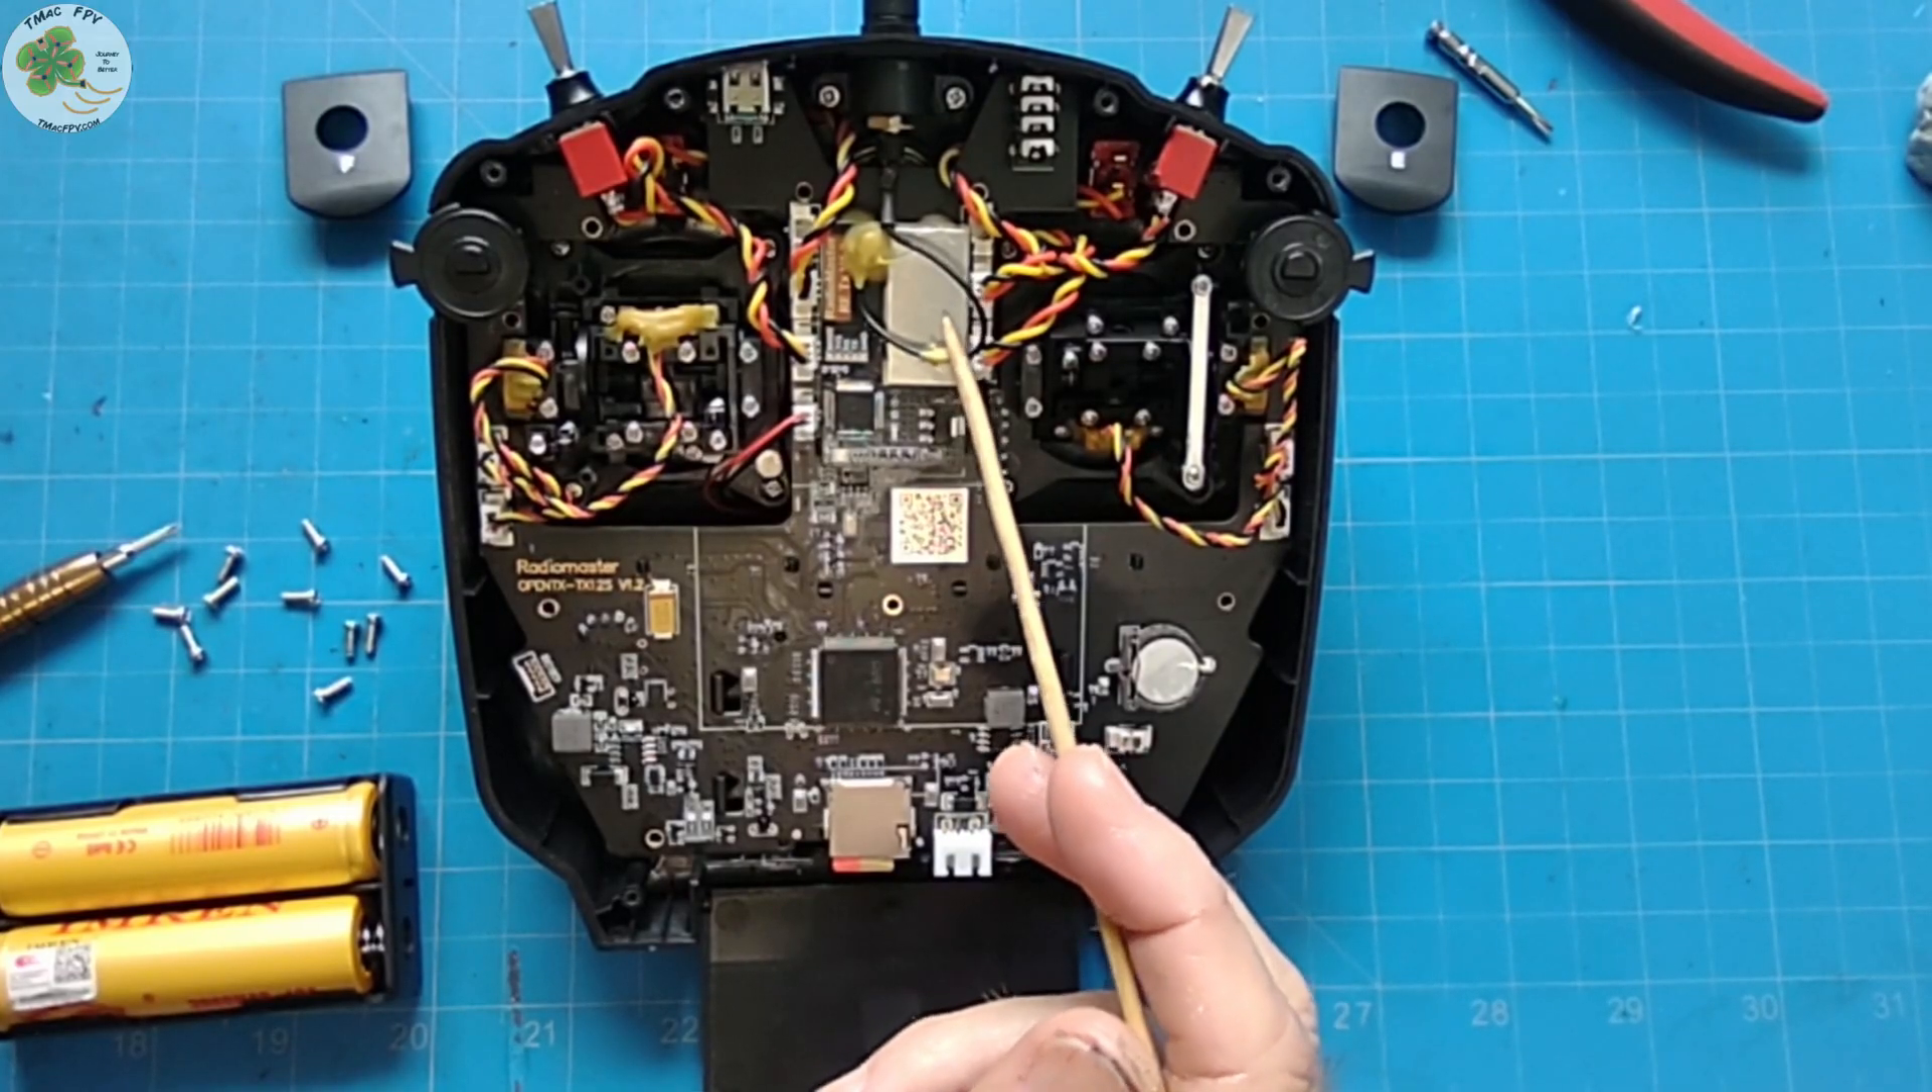I went ahead and reinserted the main board back into its original position being careful to place the board underneath this antenna cable.